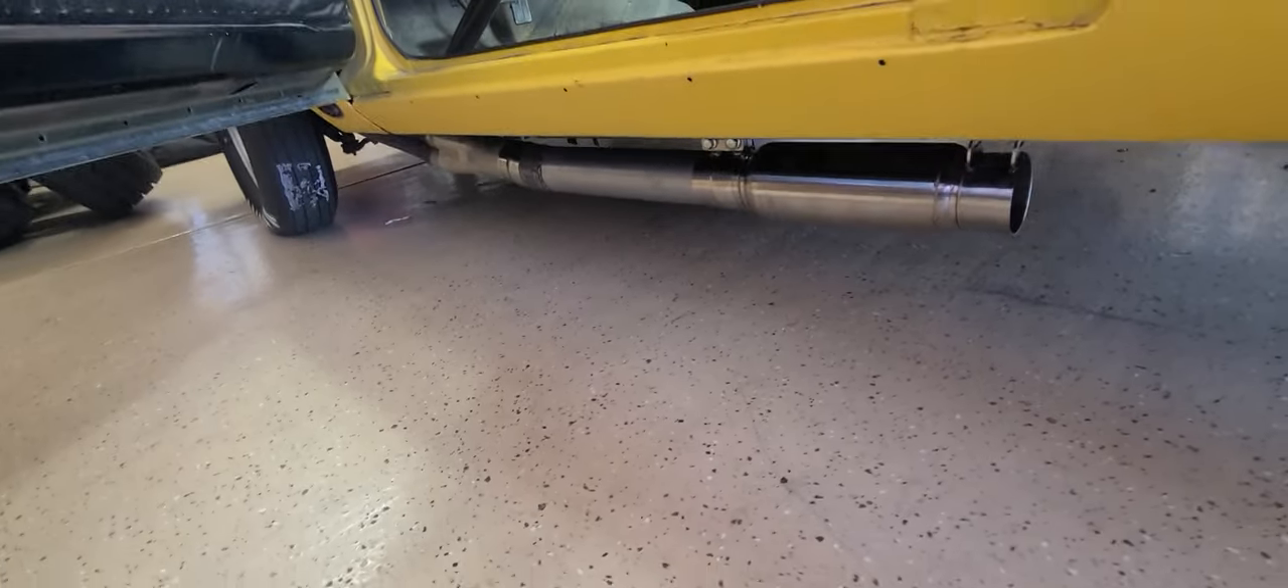All right So we got the other side of the exhaust on here.